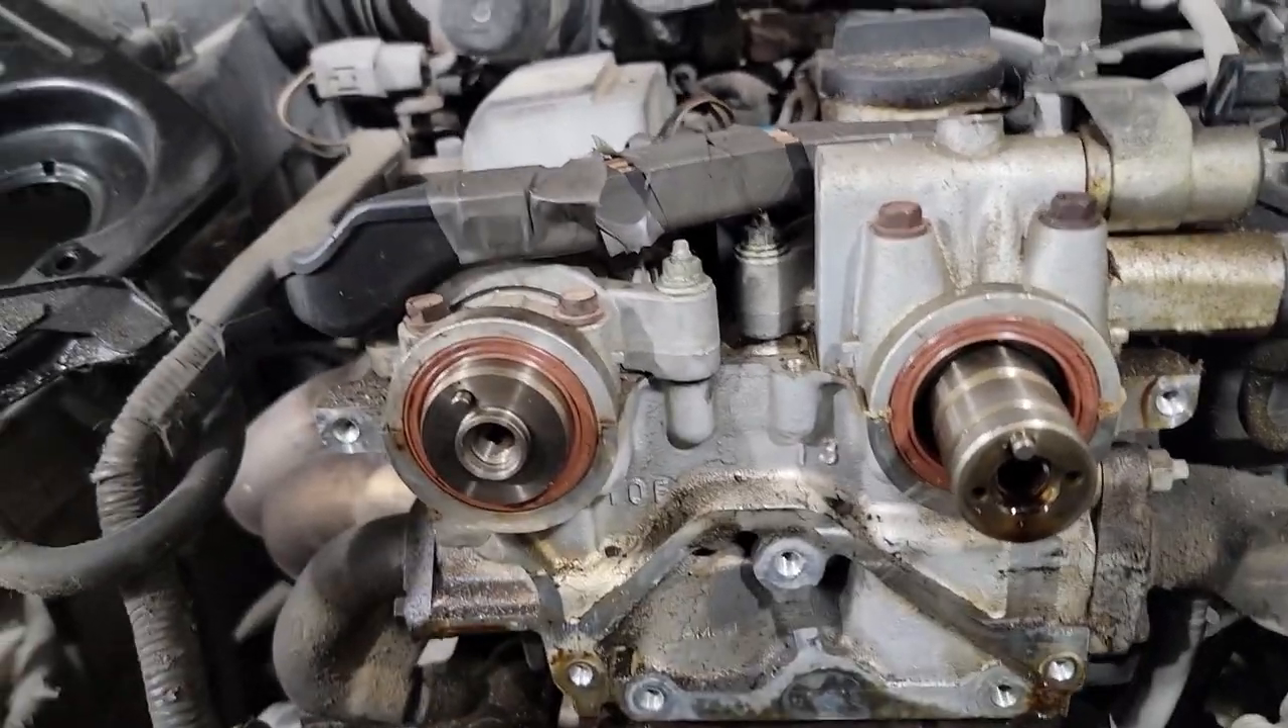The new seals are in.